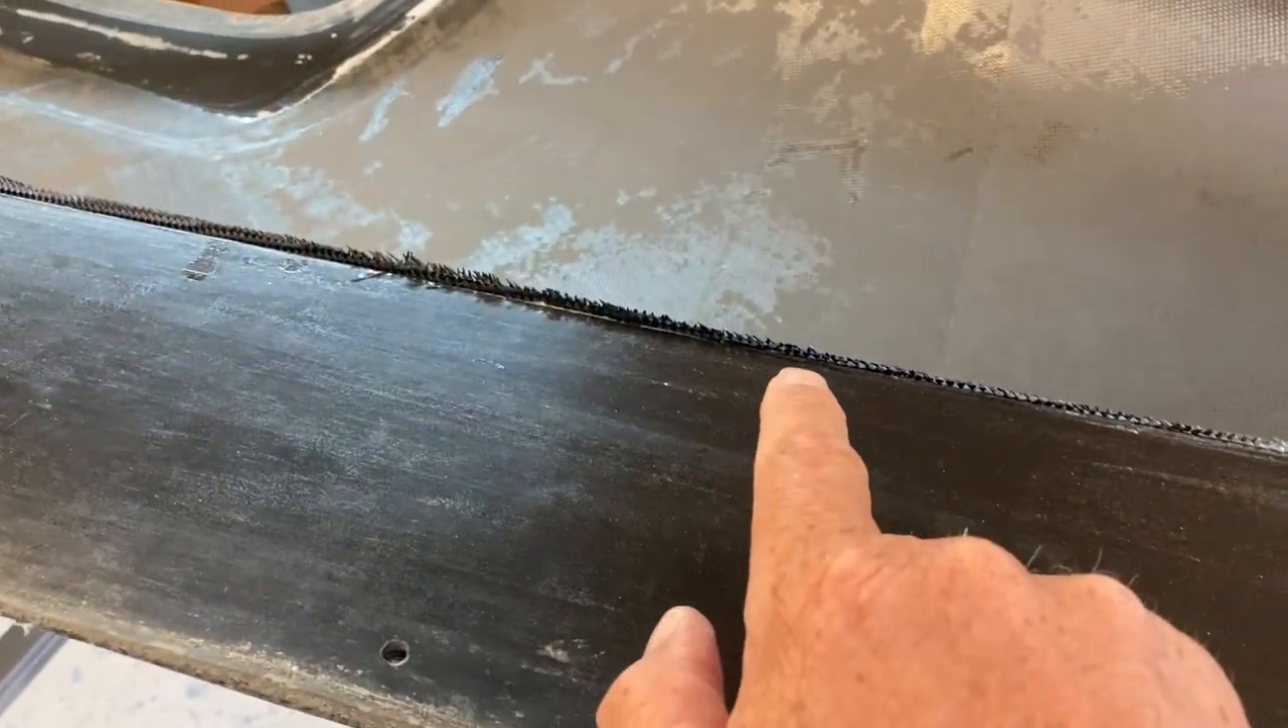As you can see here I didn't trim the lip exactly even with the mold.